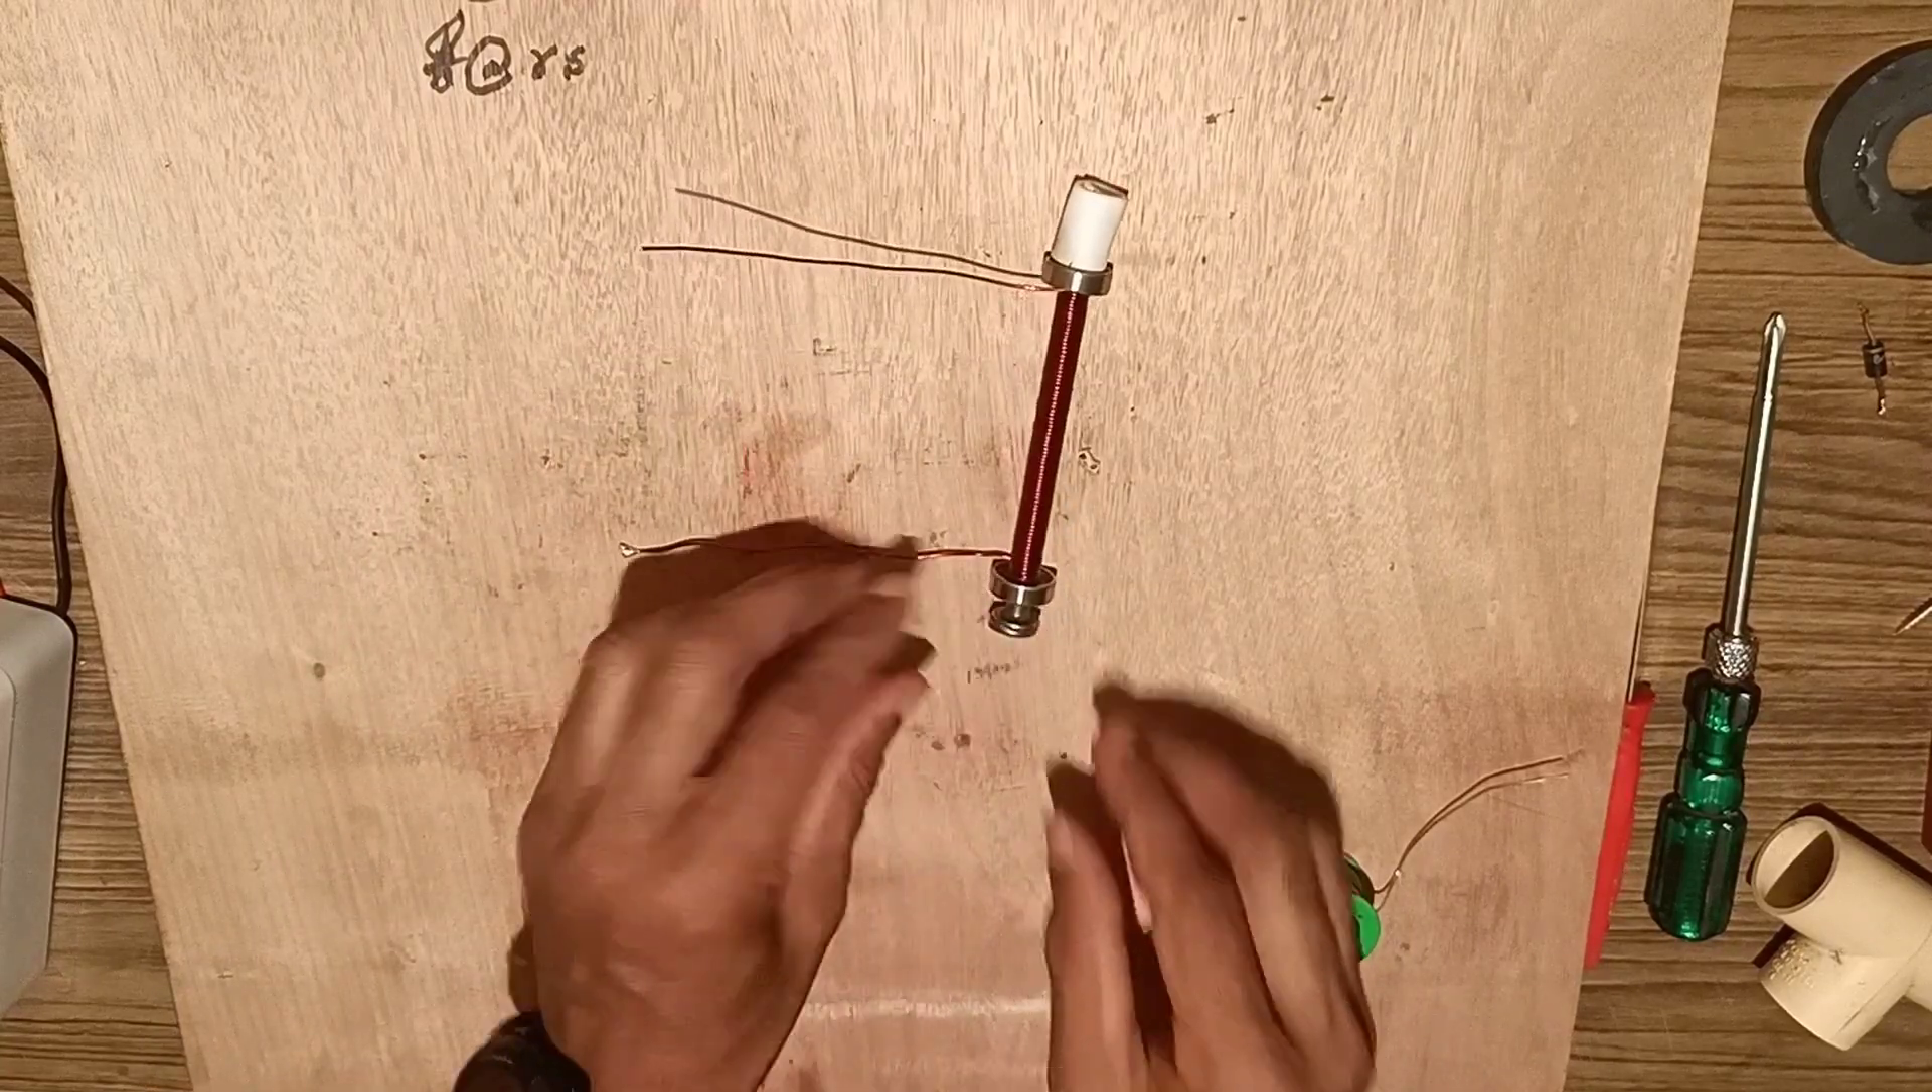So we have completed the windings.